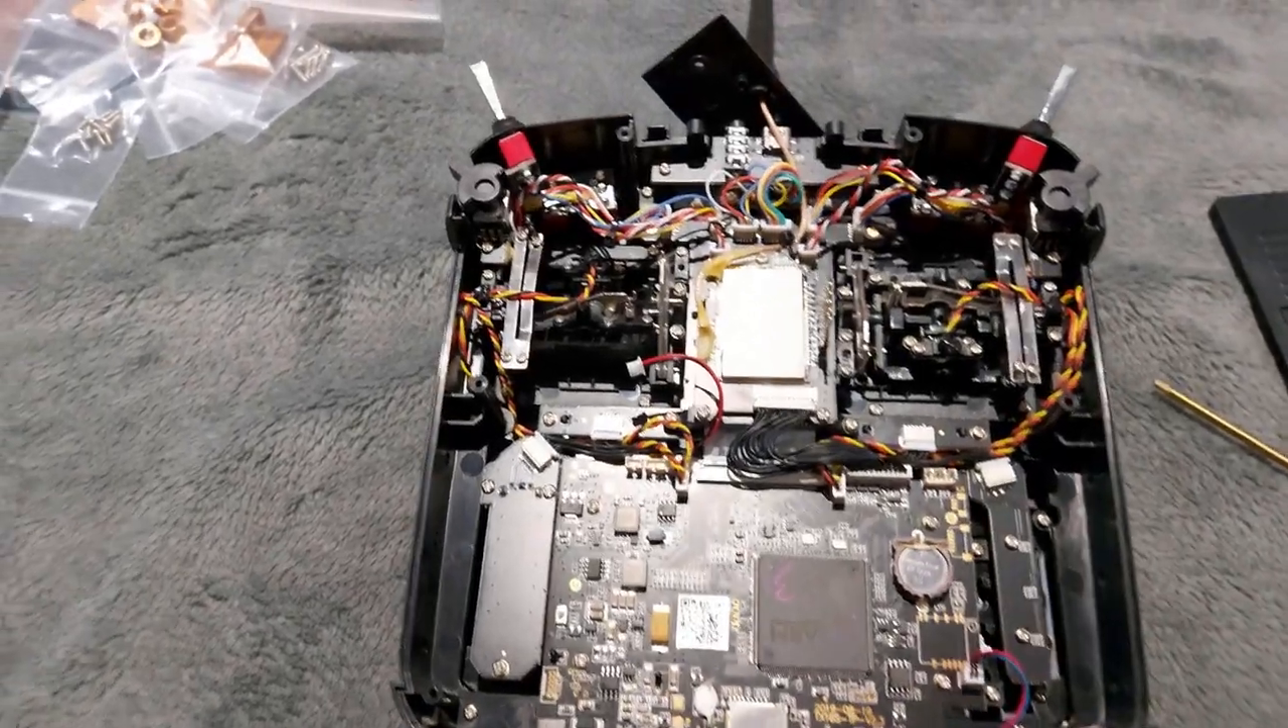So as you can see the back's off.